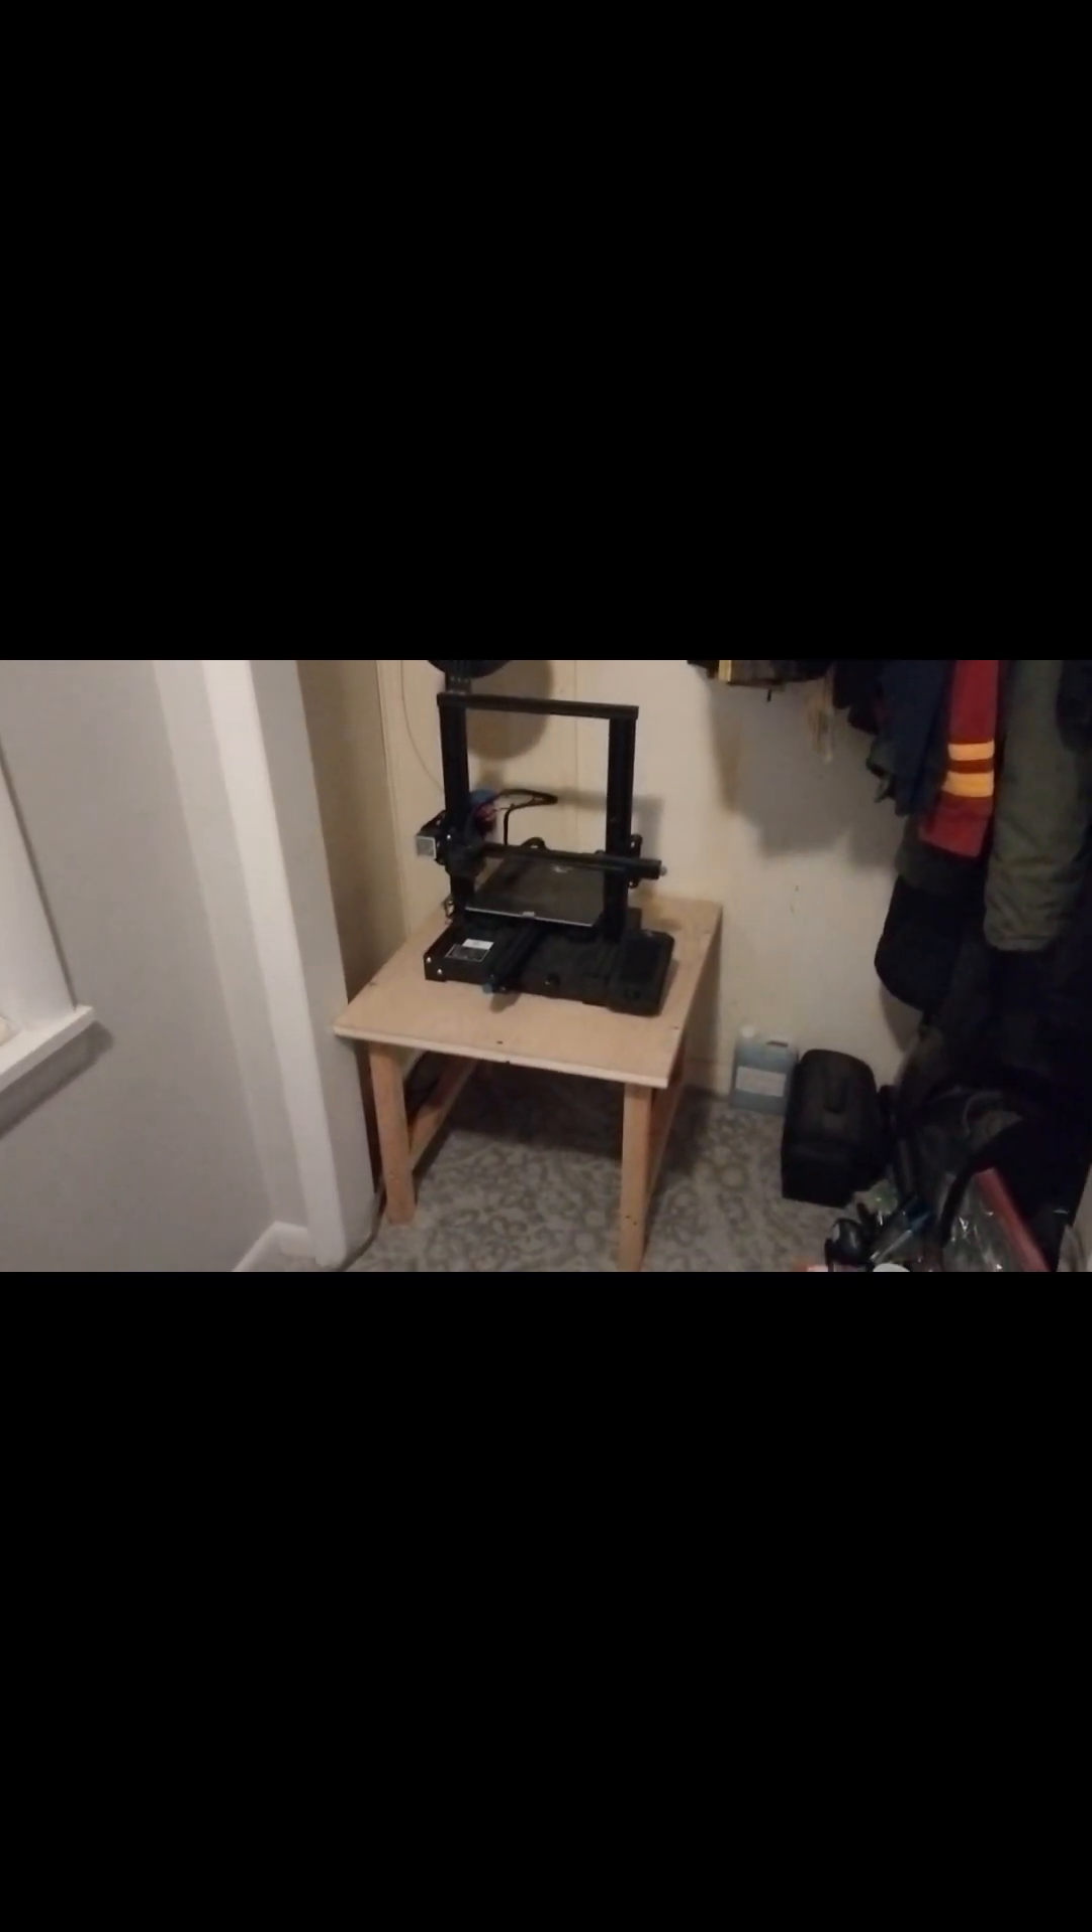That was quite the mess, and I got this table in place under here.